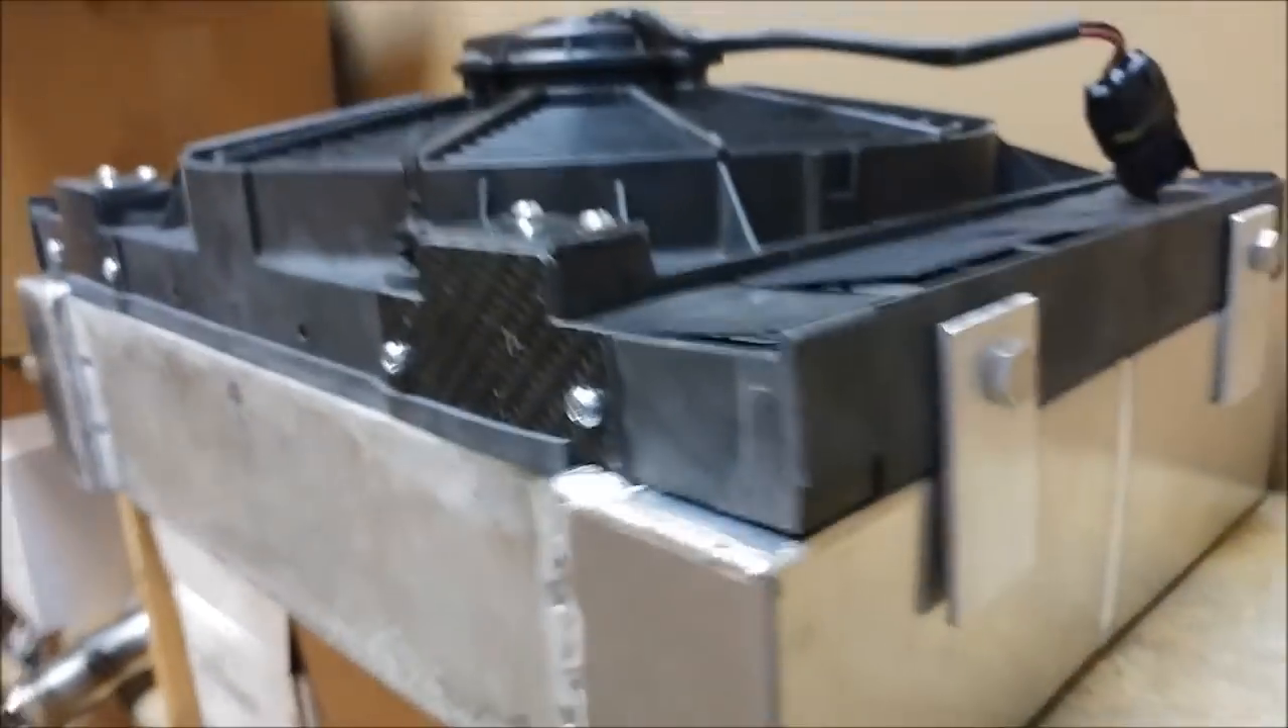You can see I've got those little tabs there bolted on there.